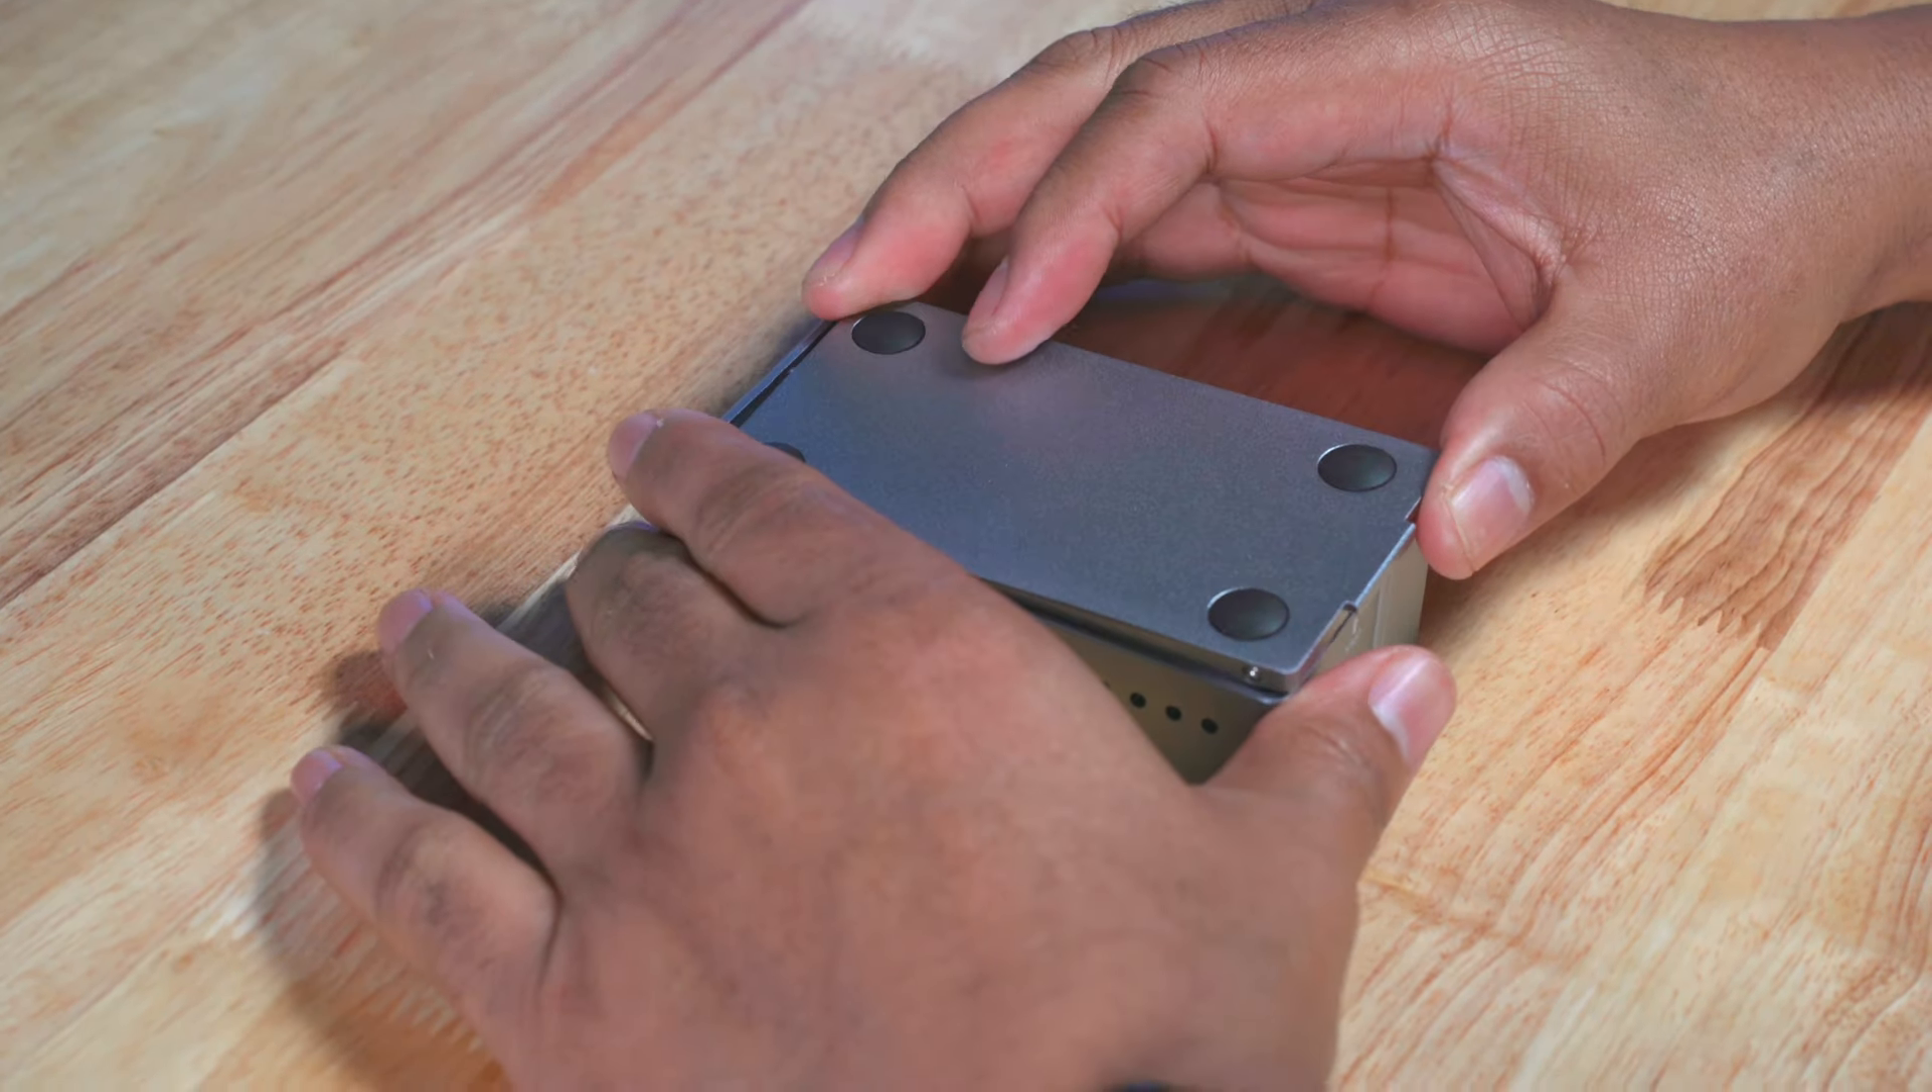Once the SSDs were installed, I placed the cover back on the enclosure.